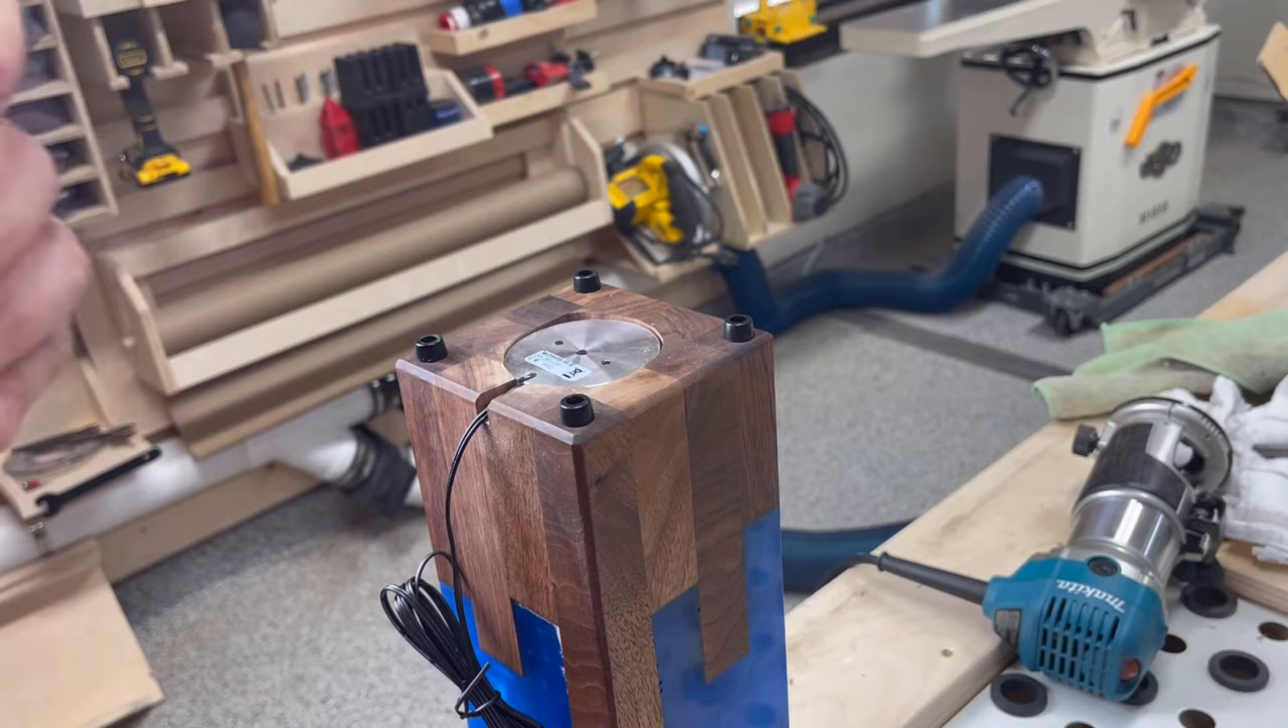Last step was just to add a few rubber feet, and we were done.